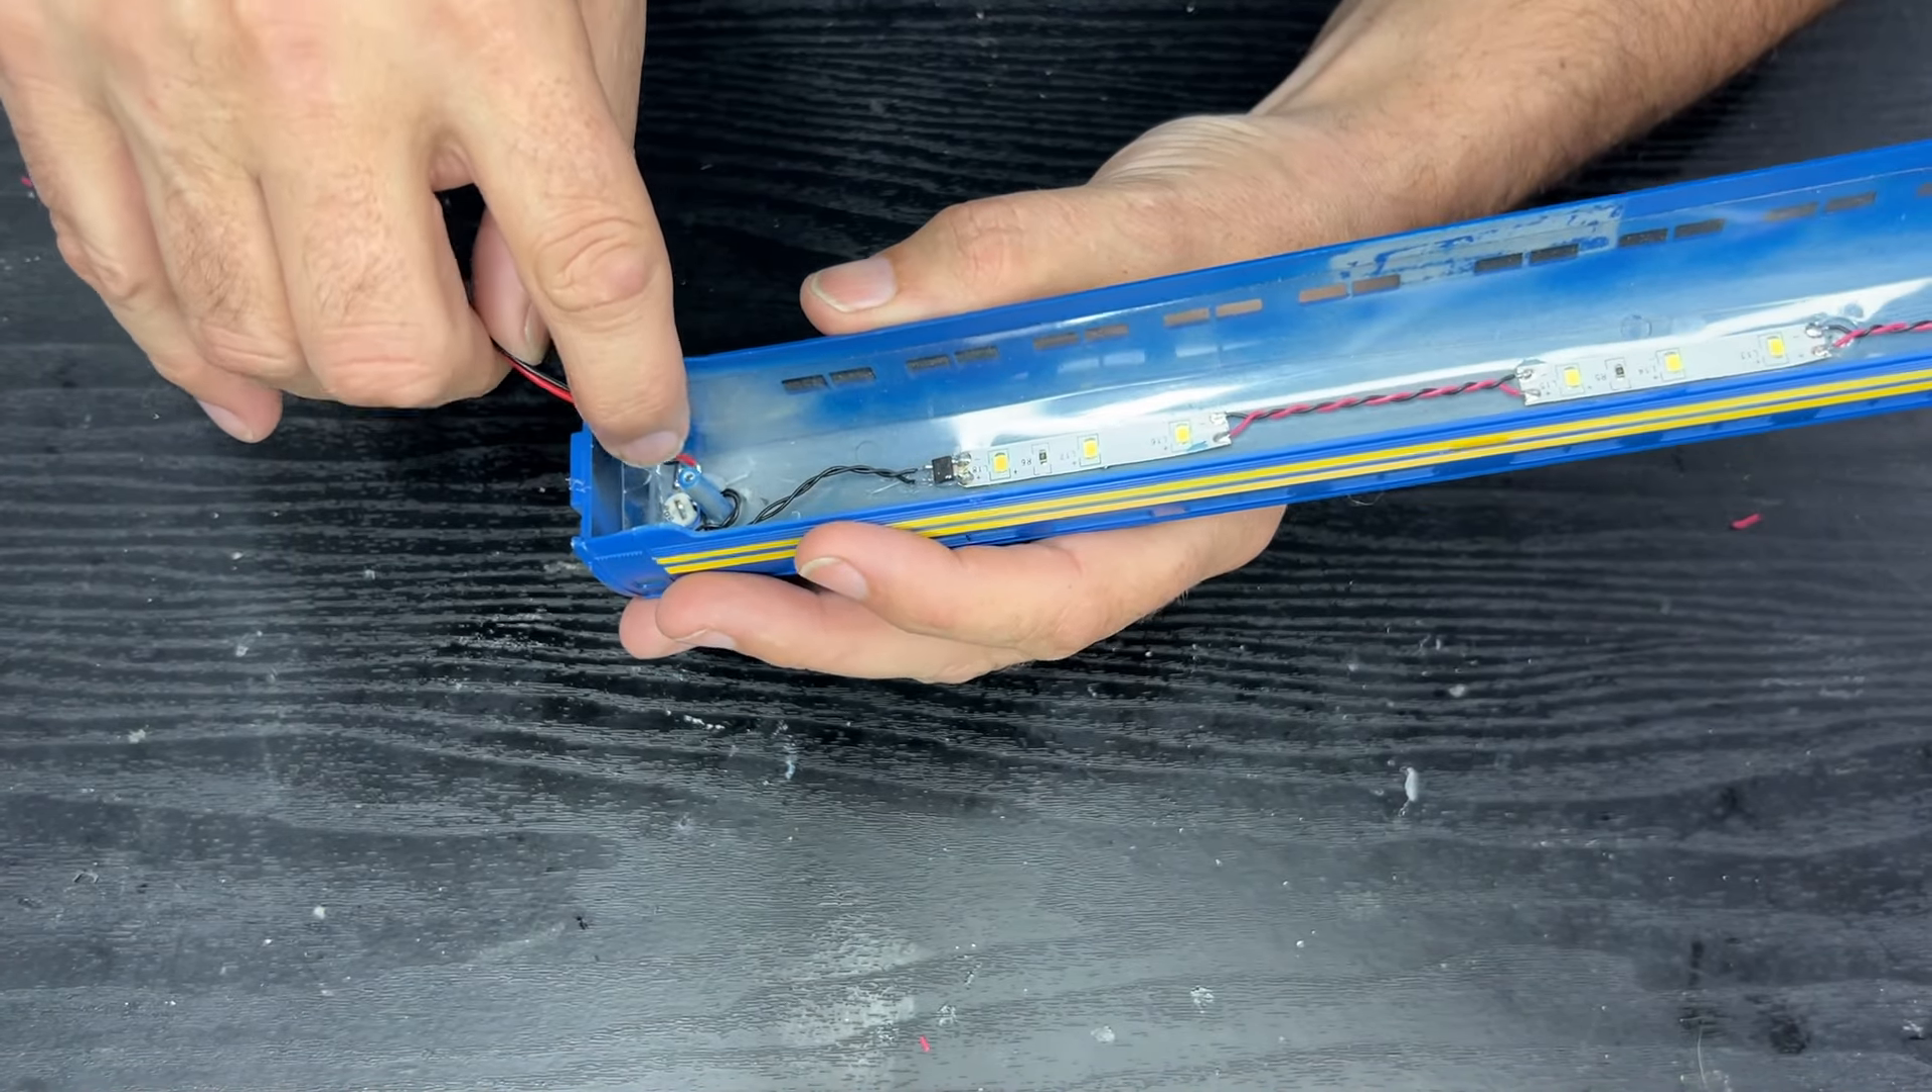So I have all my lighting and circuitry installed on the roof itself, connected with a little micro plug so we can move that out the way.